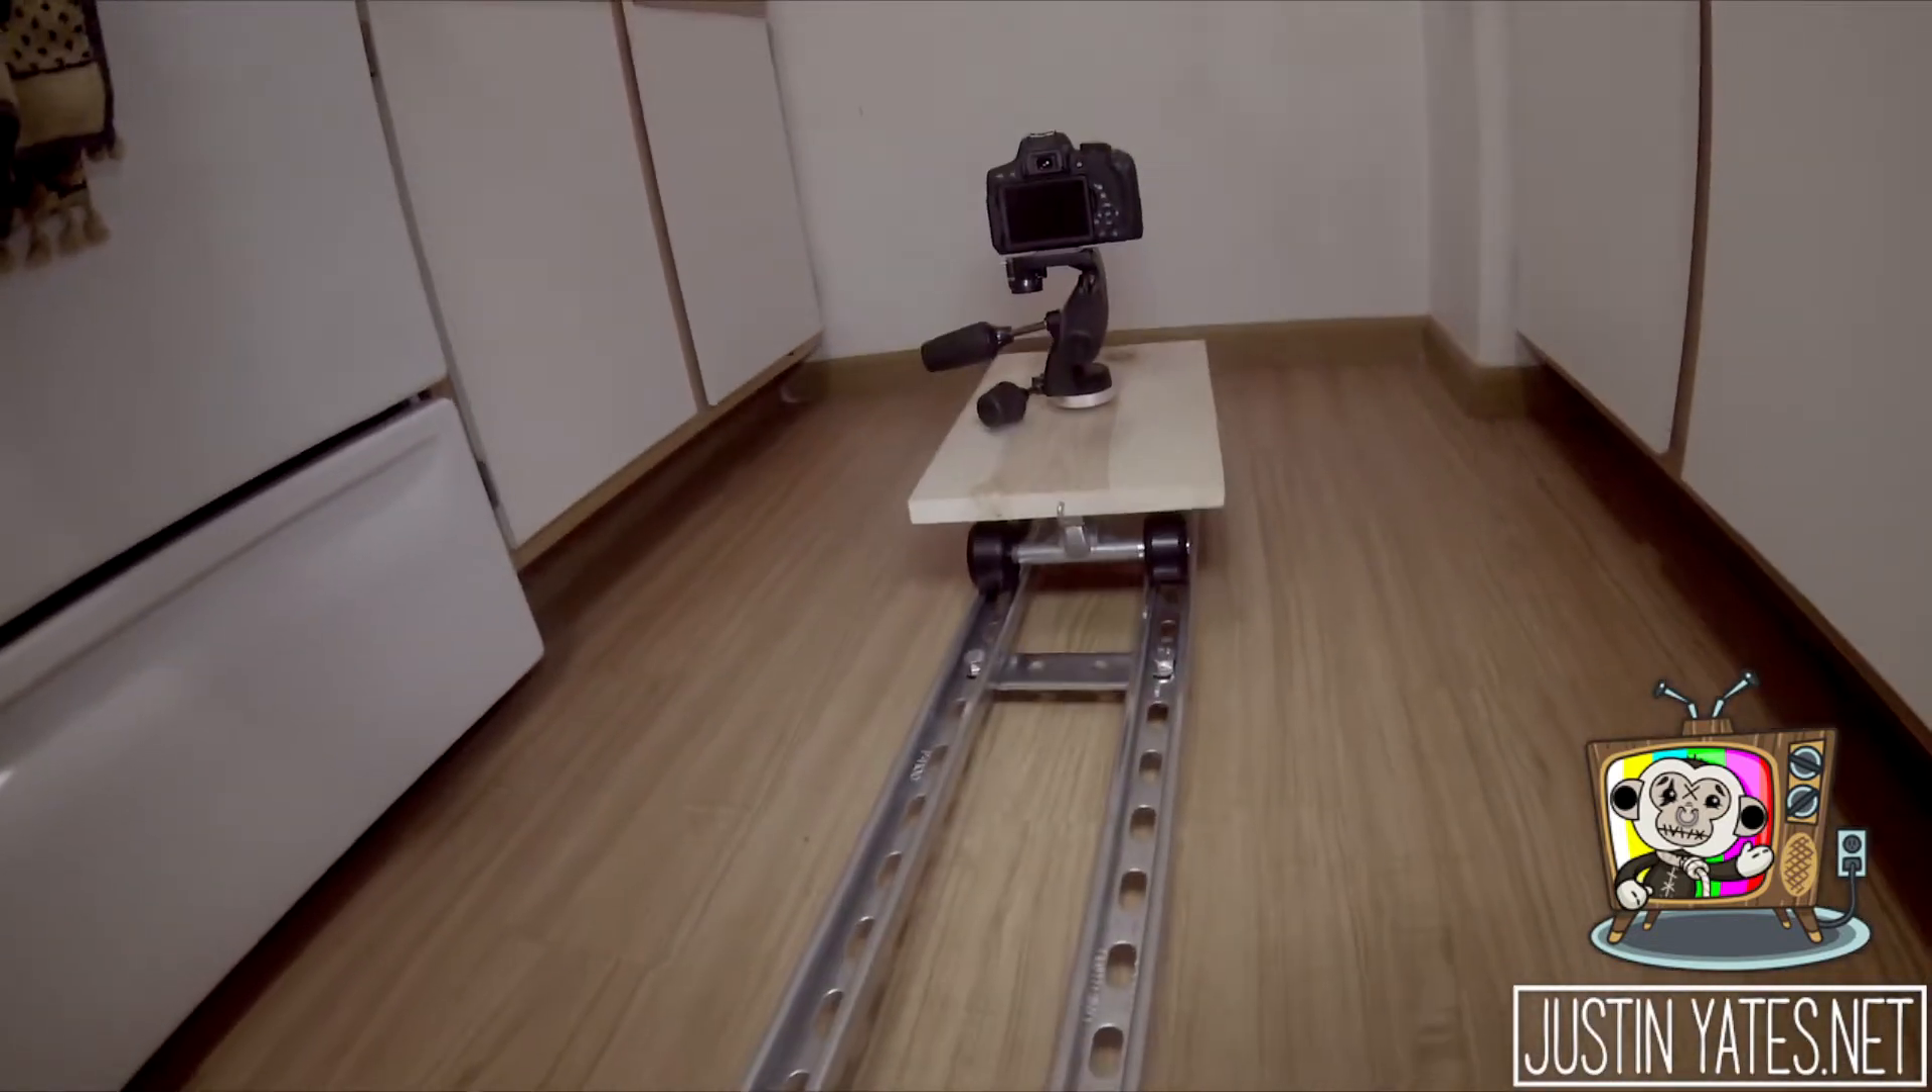All right, day 2 and we got the camera mounted on and ready to go.